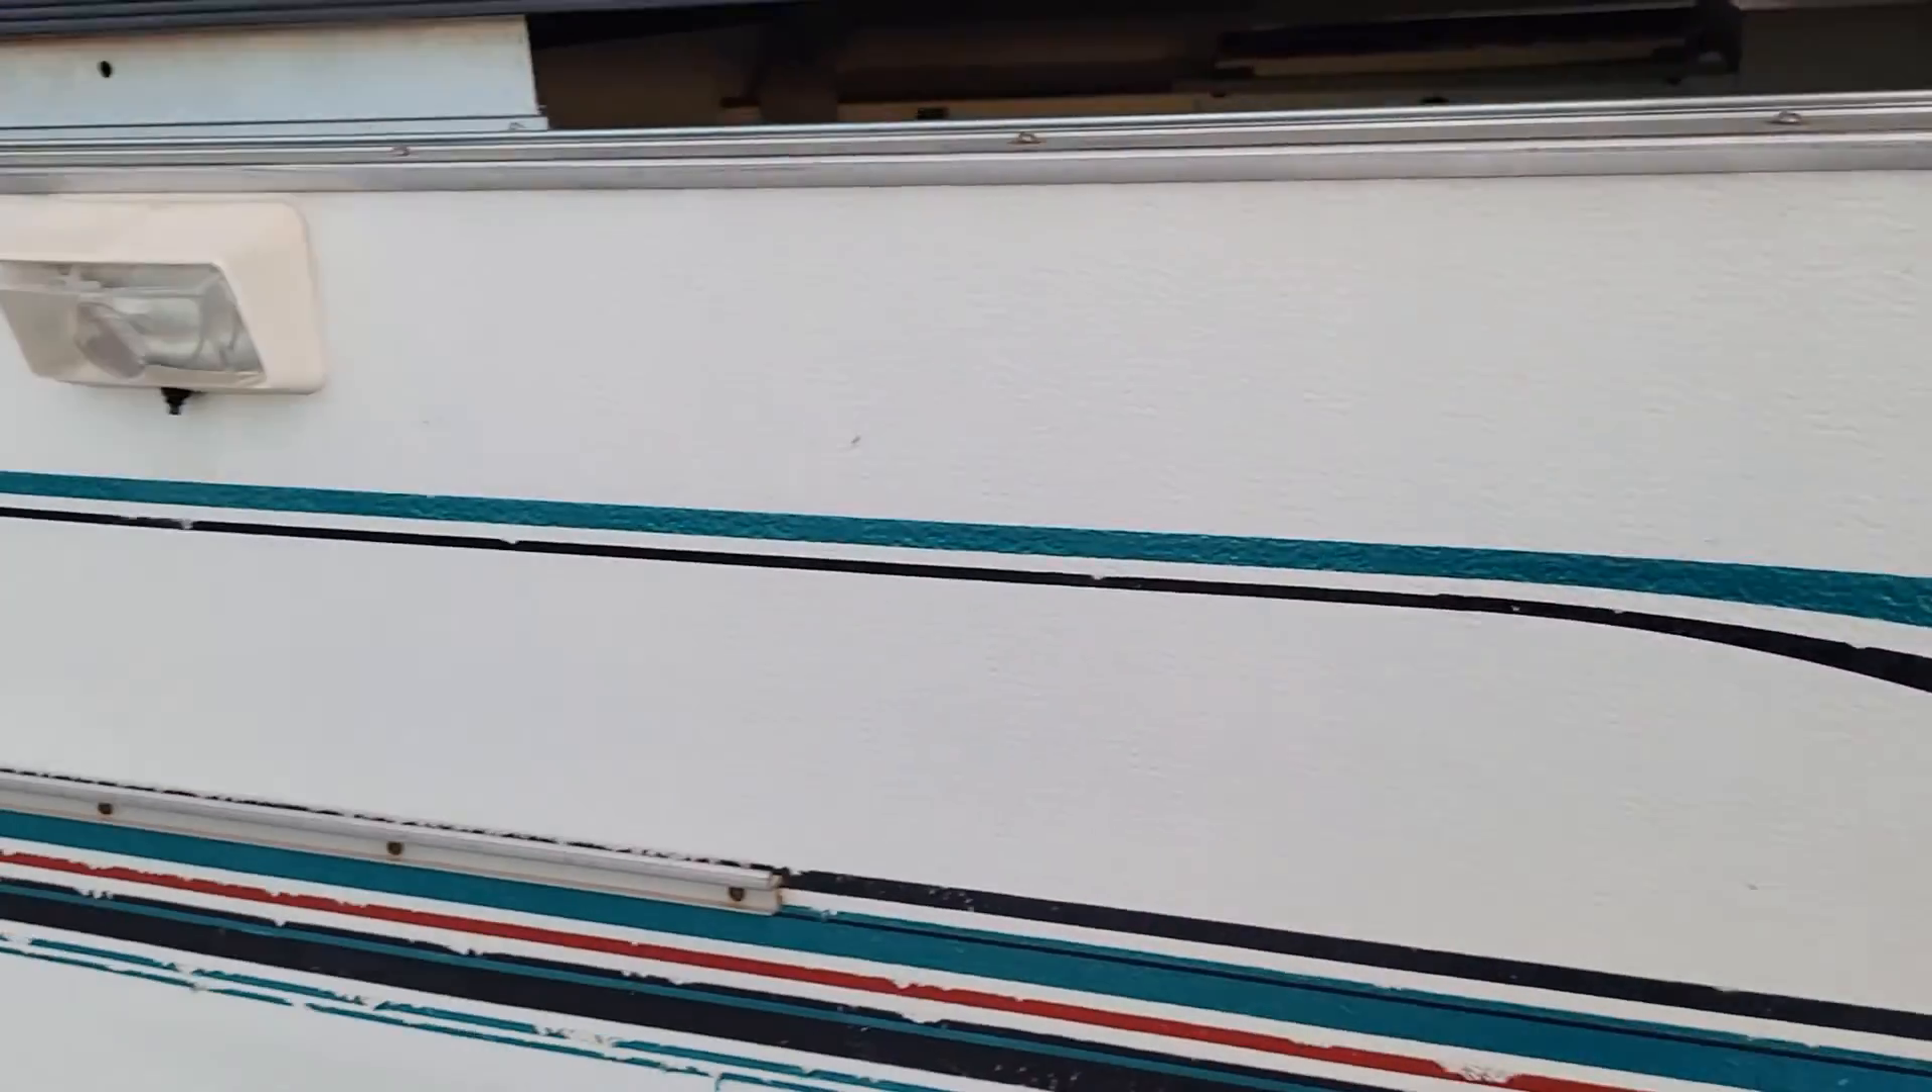I still have to get these decals off.